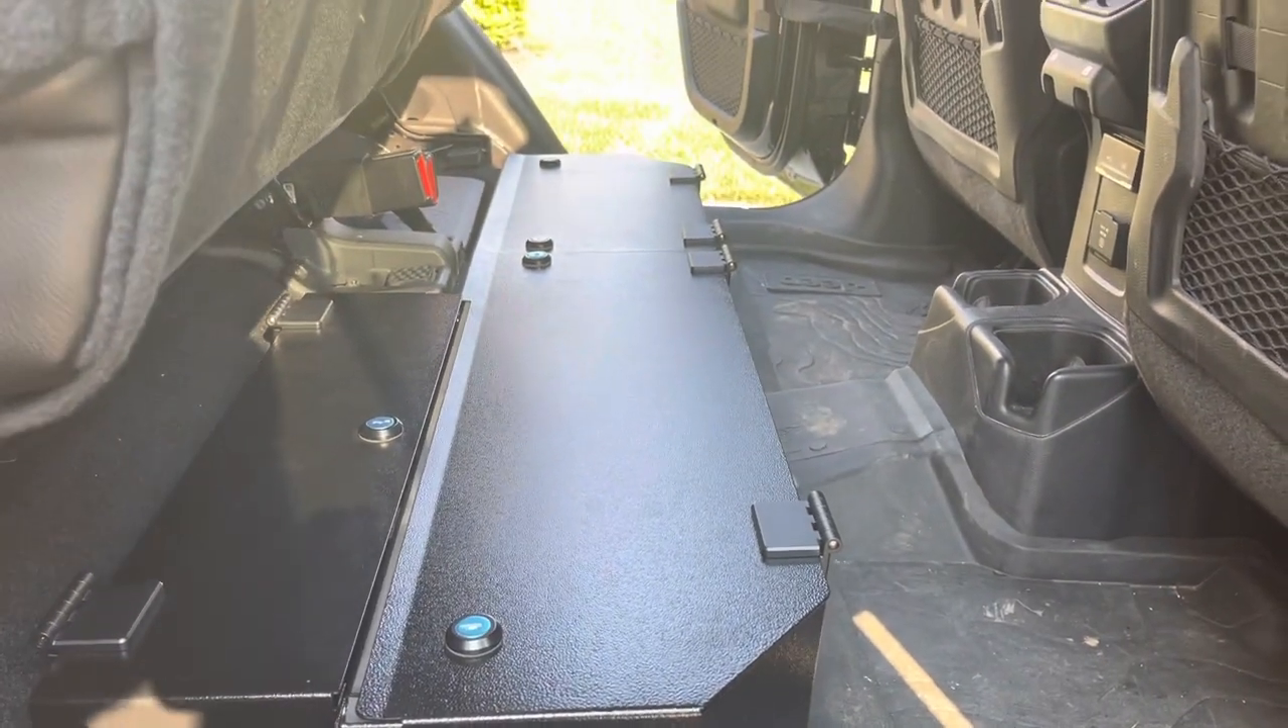Just like that, the box is installed.